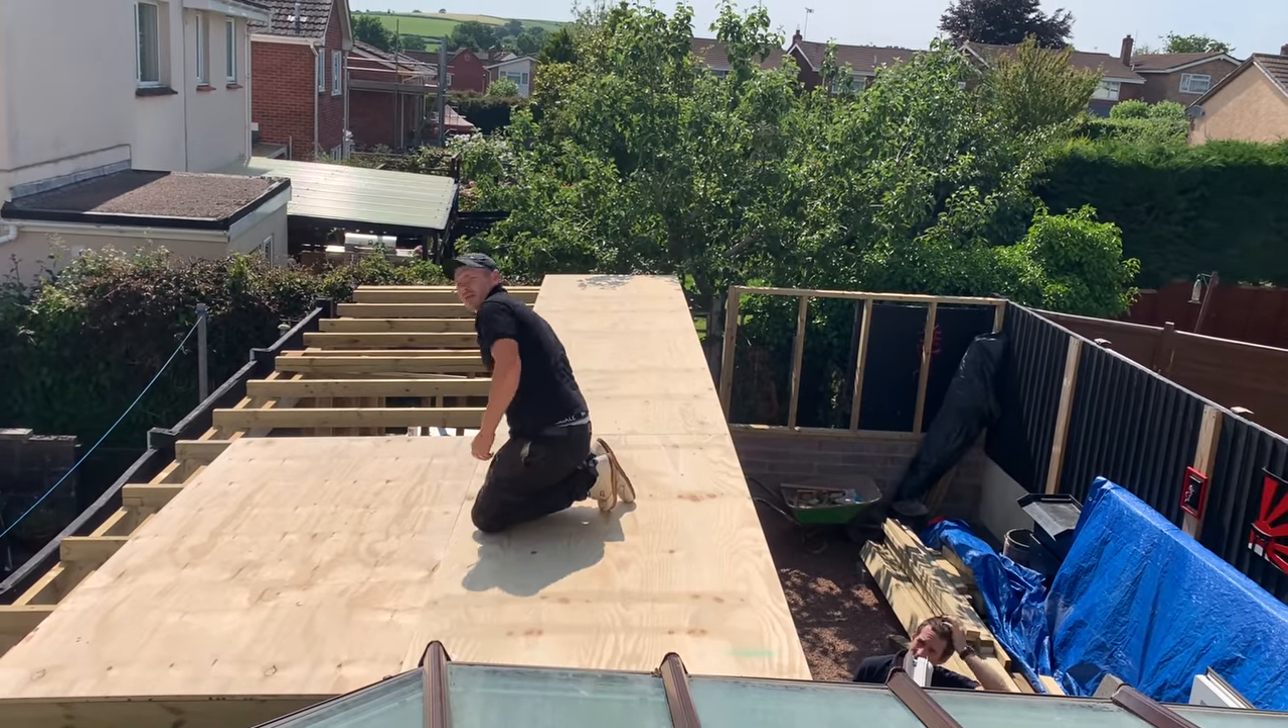Now I ain't even got the roof on yet boy.